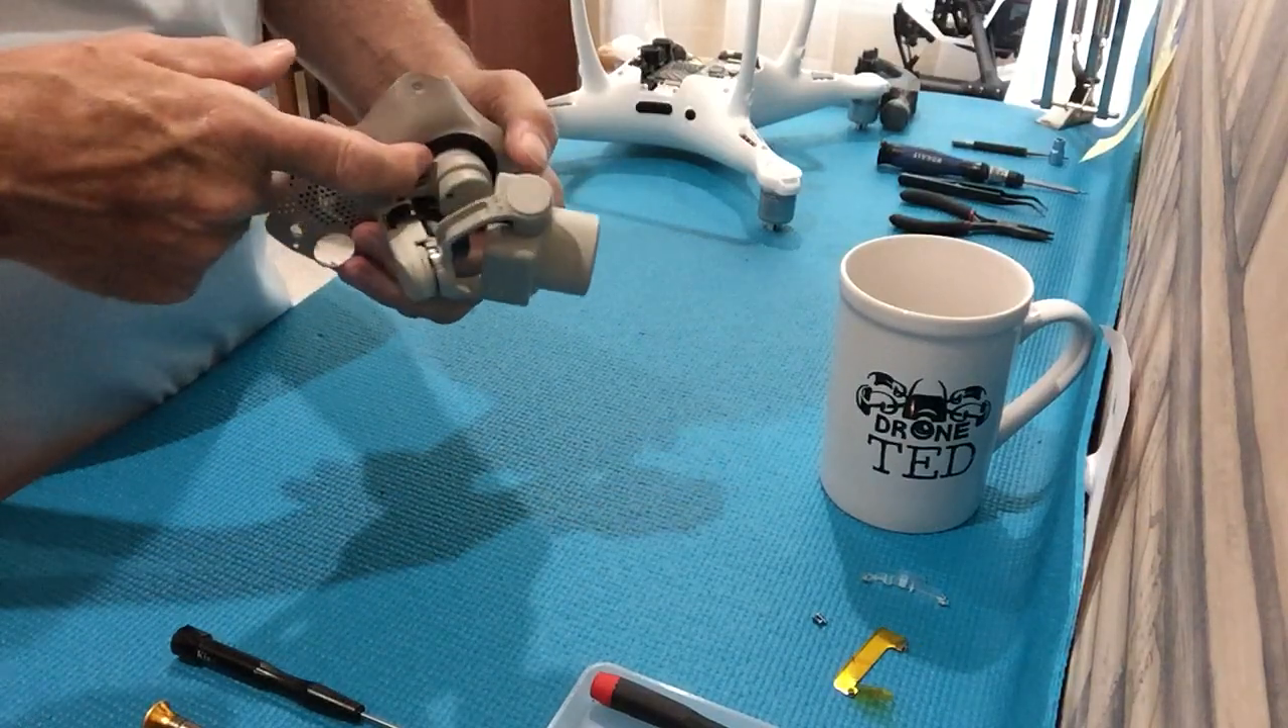Now I've removed the gimbal from the drone so we can get at the yaw motor which is located up in here.